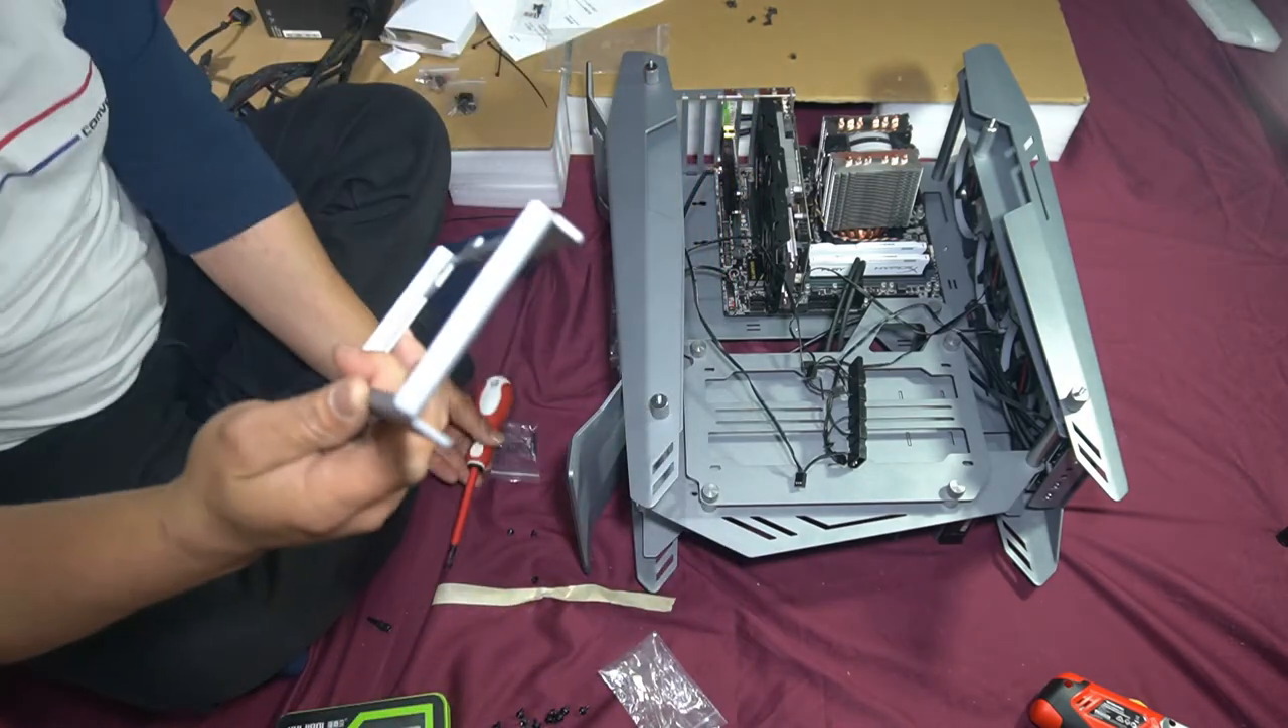And now I have the power source bracket off.